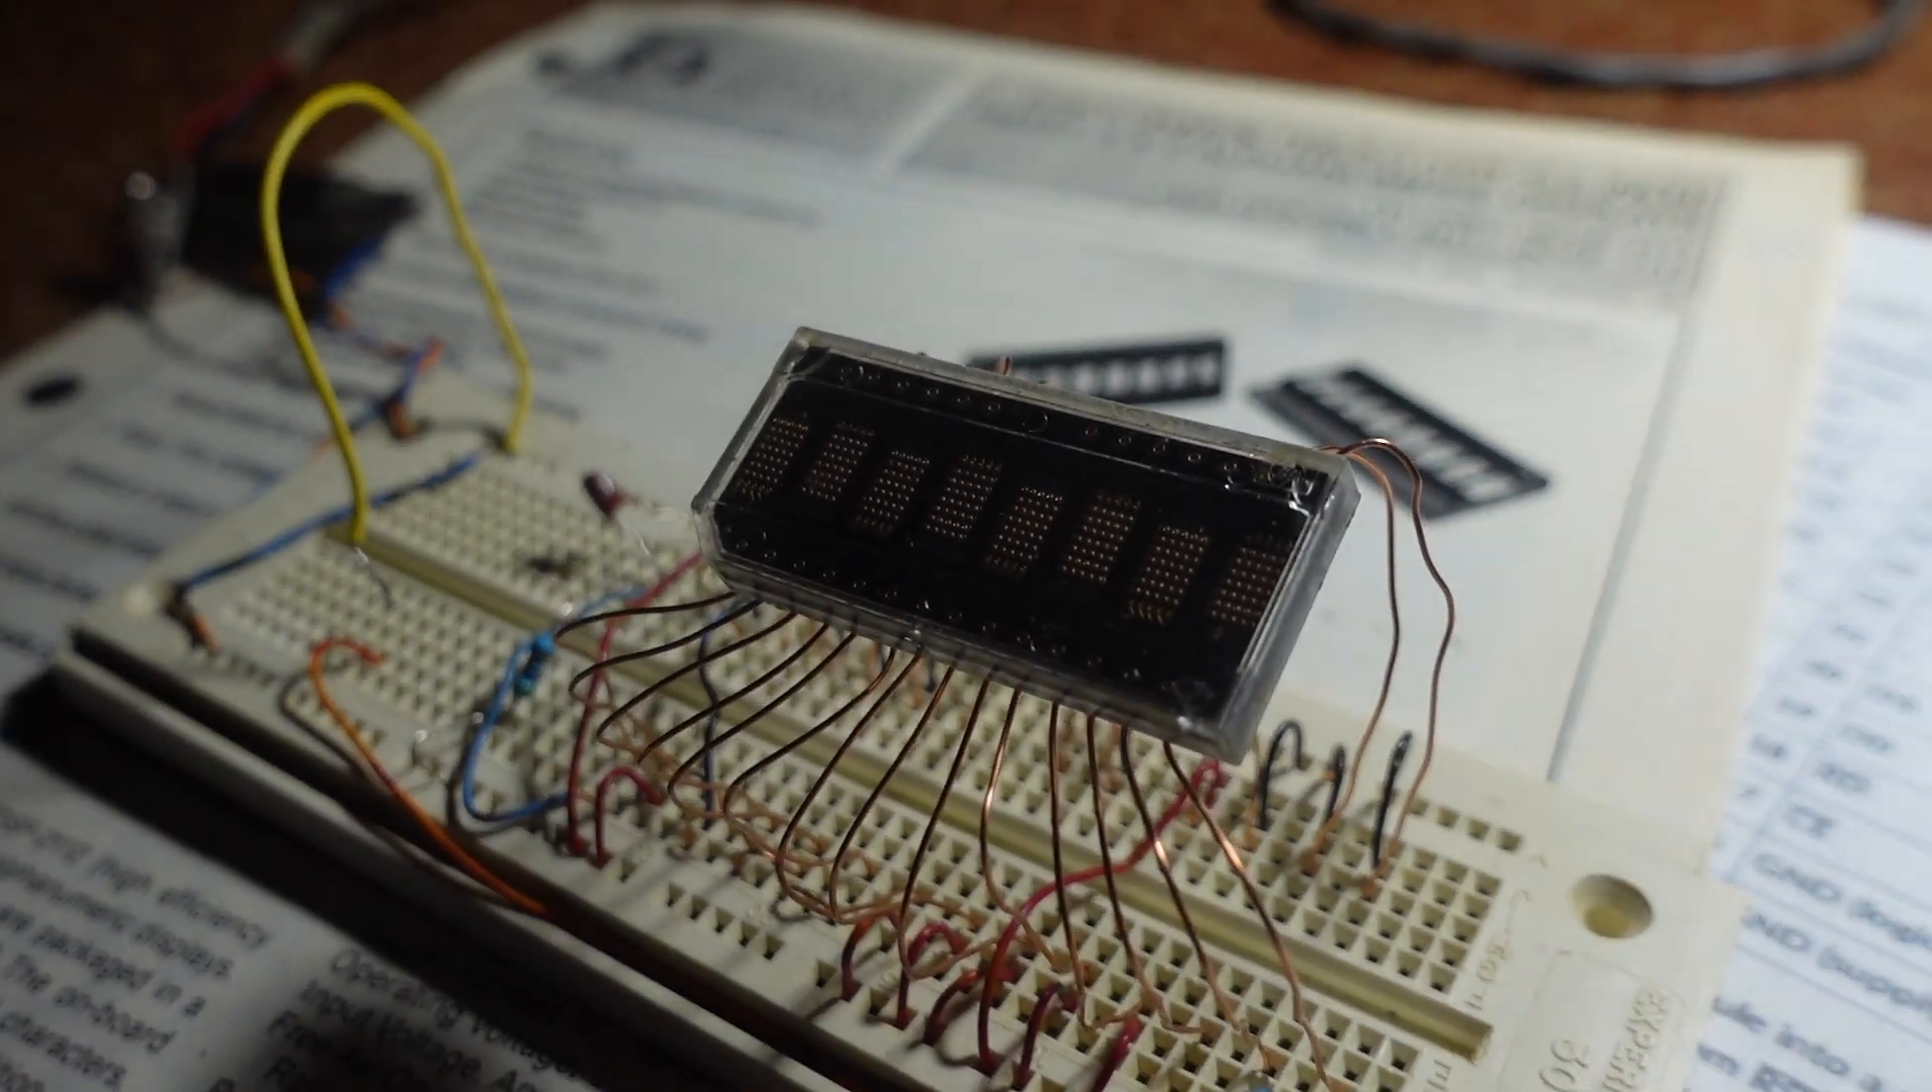Well, we were successful in getting the display put up on a plug board, extending all the tiny little pins.